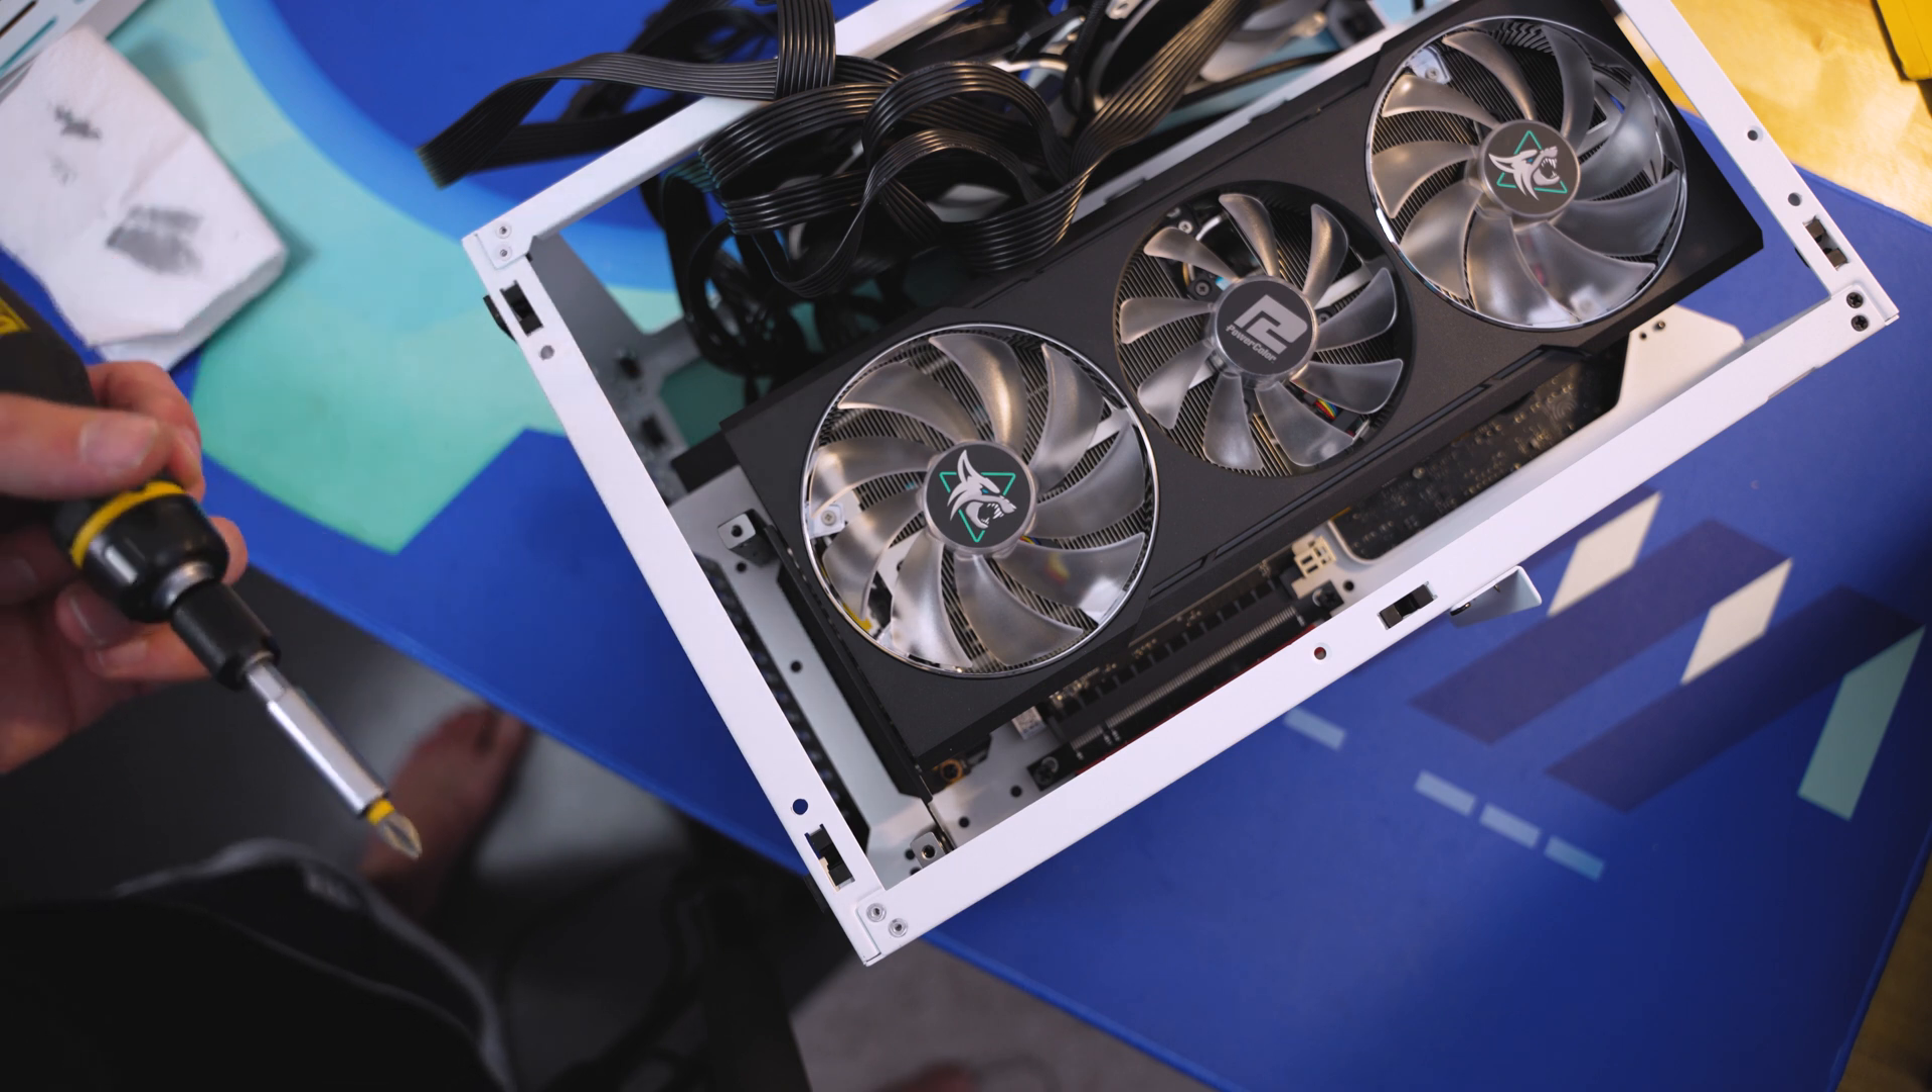Okay, I've got the GPU installed. Well, just plugged in. I haven't screwed it in or anything like that.